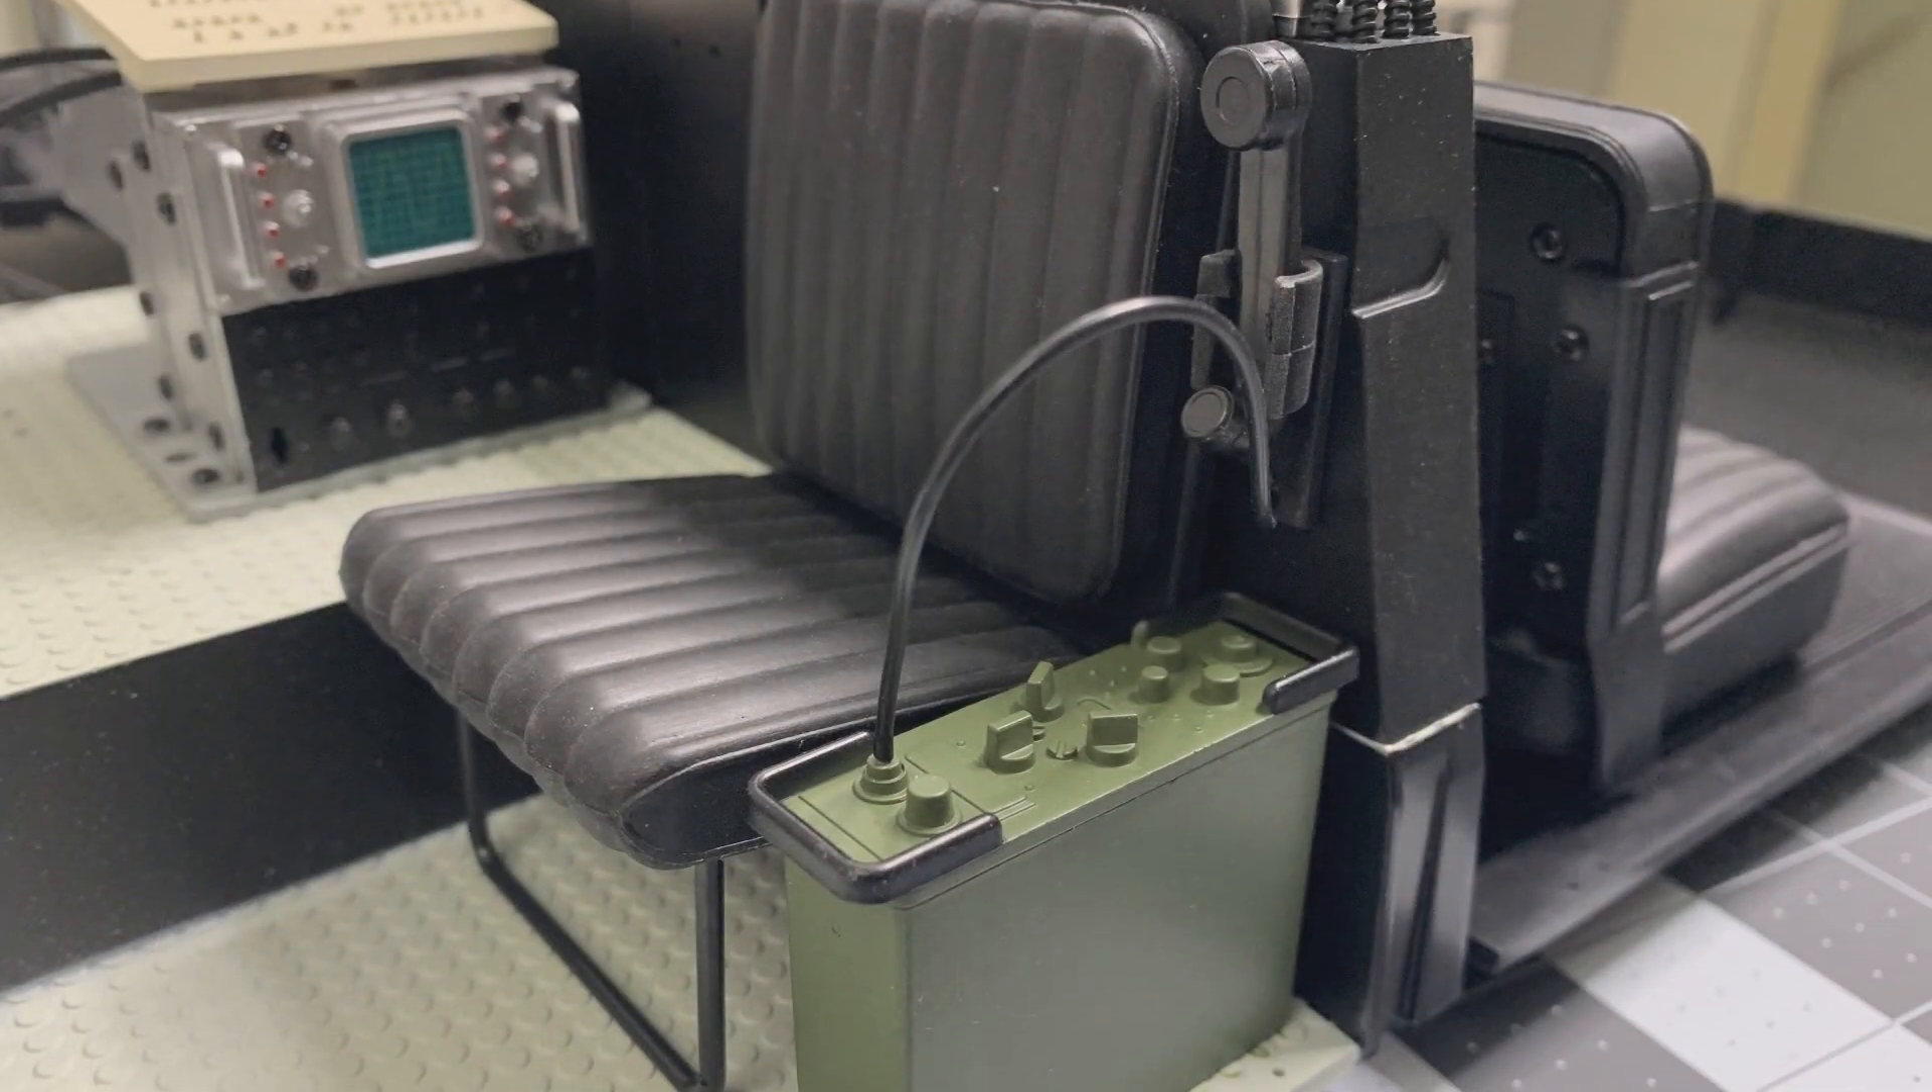So, we've got both the radio and handset inside, fully built in the Ecto -1.